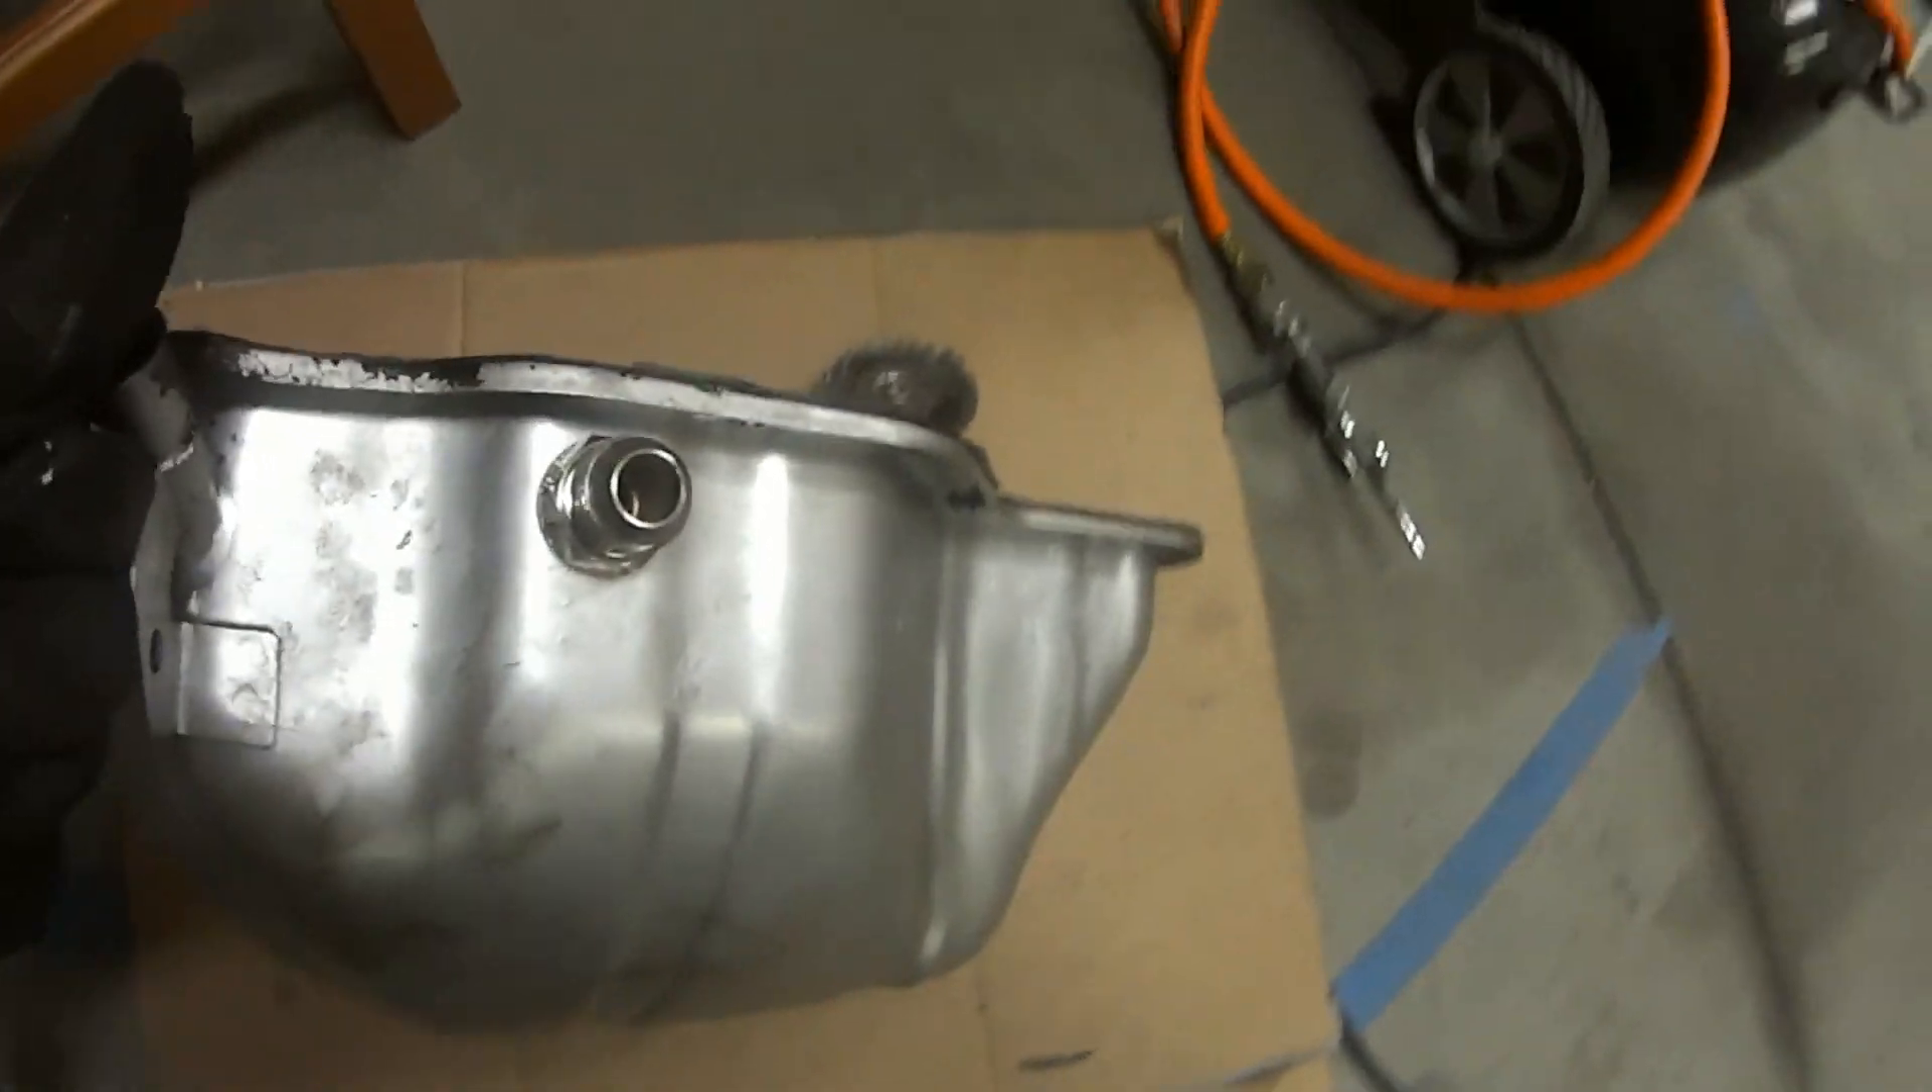And so I picked my spot, I drilled a hole with my stepper drill bit and then you can see this big fitting fits right in there.